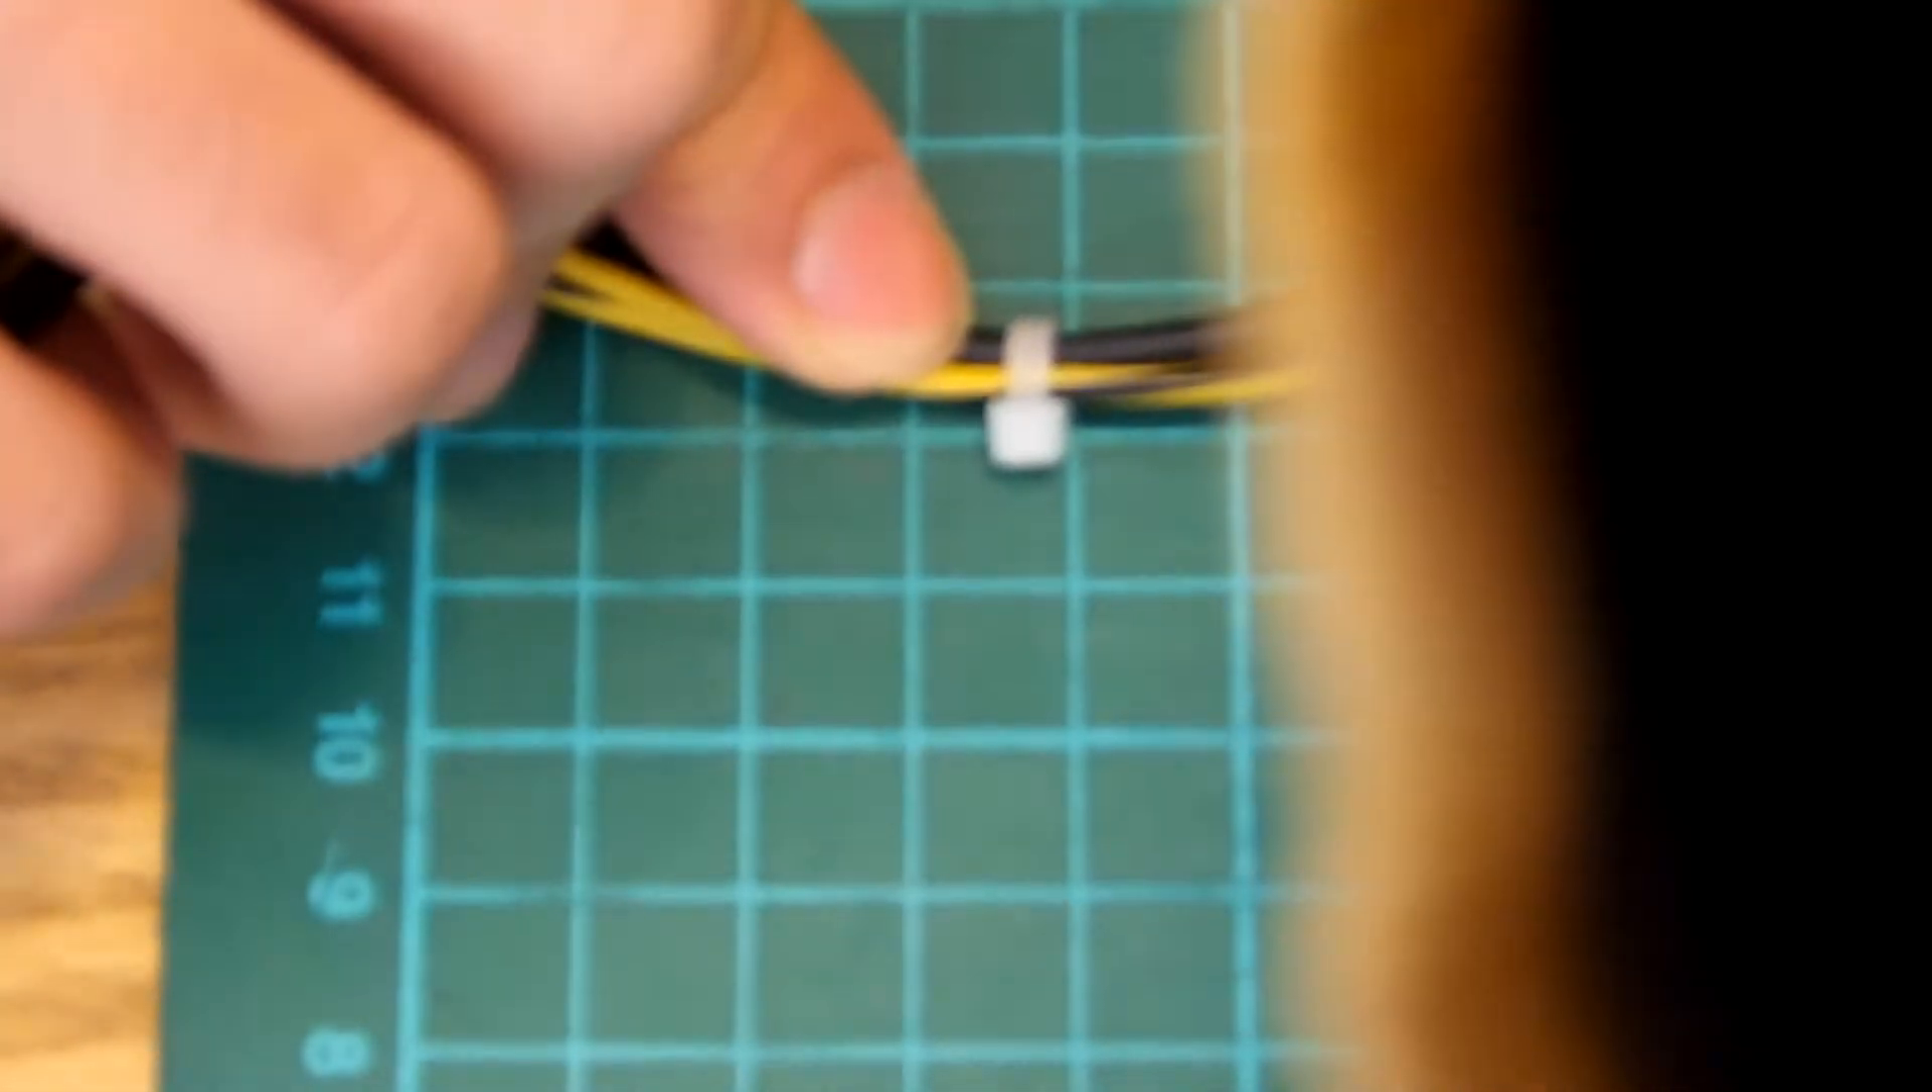Before fitting the sleeve, there are cable ties that need removing.